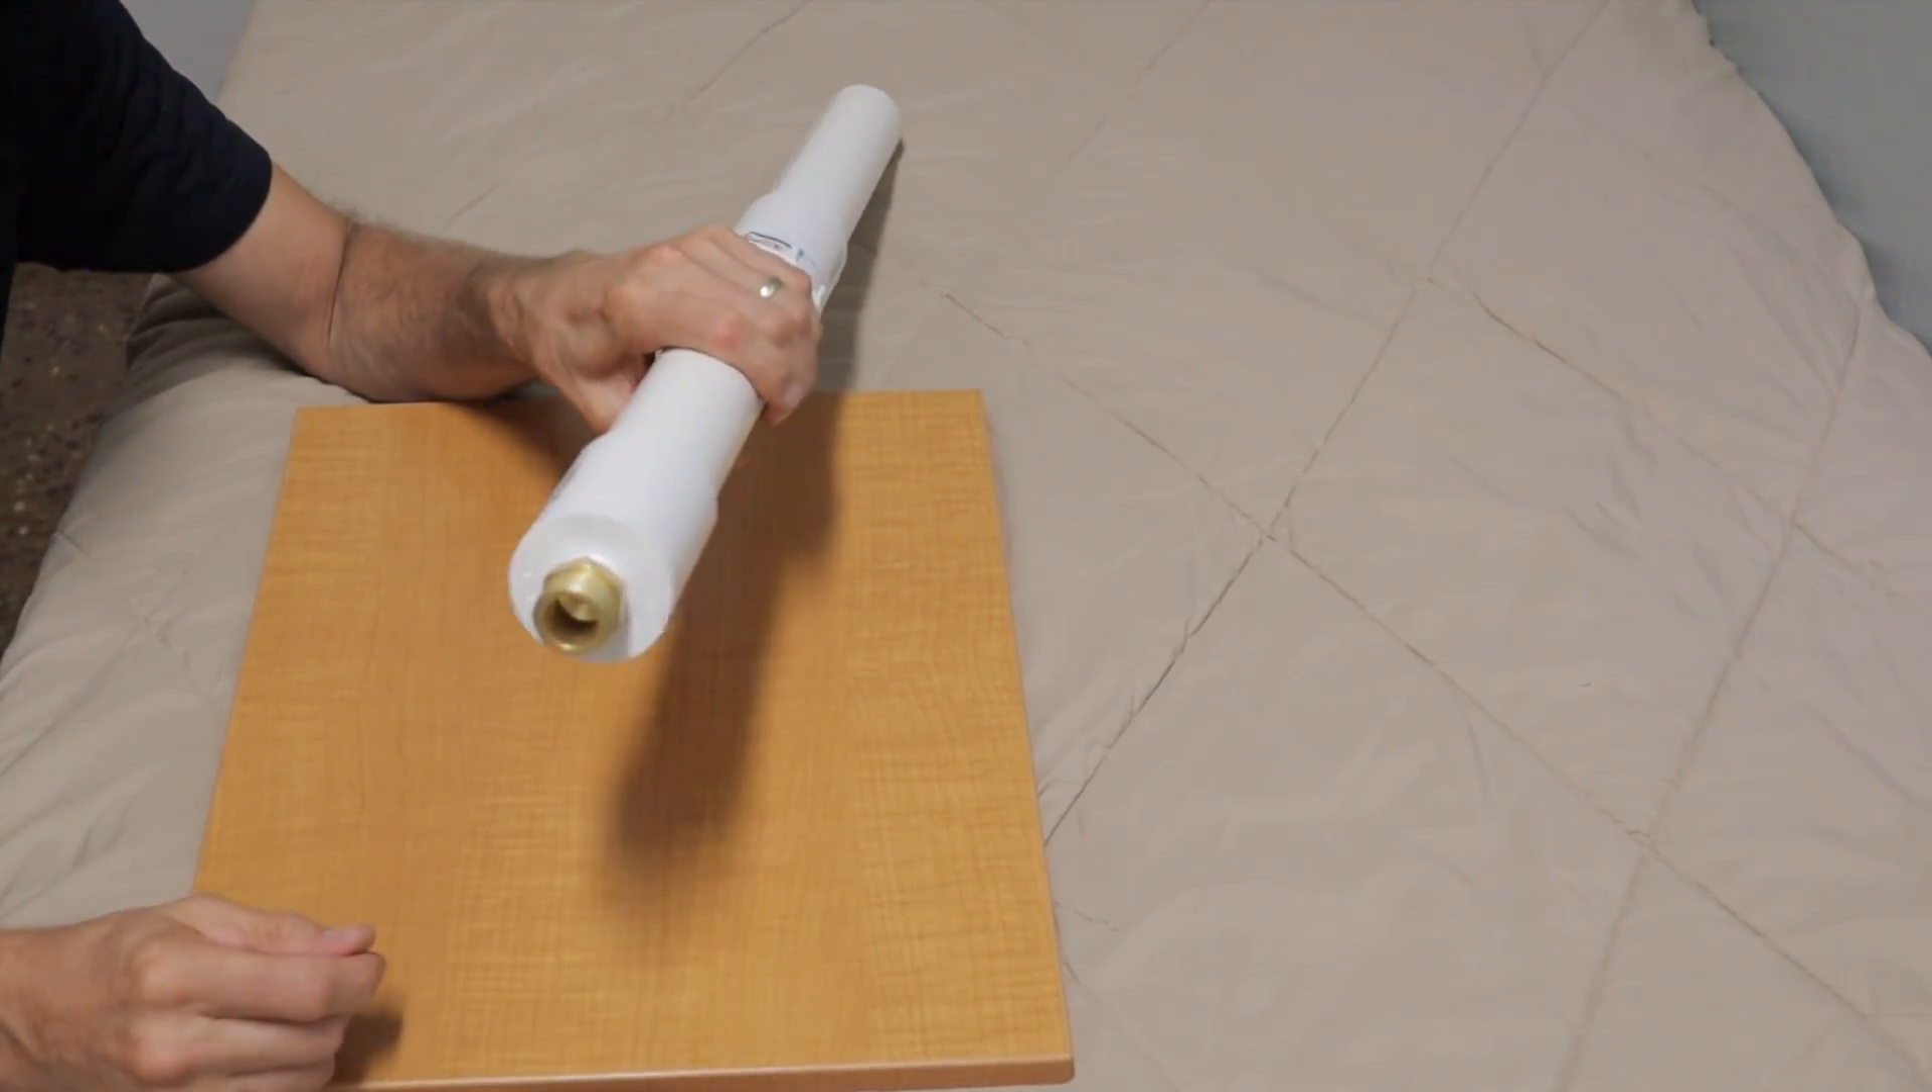This end we have a hookup for our hose and it's basically ready to go.